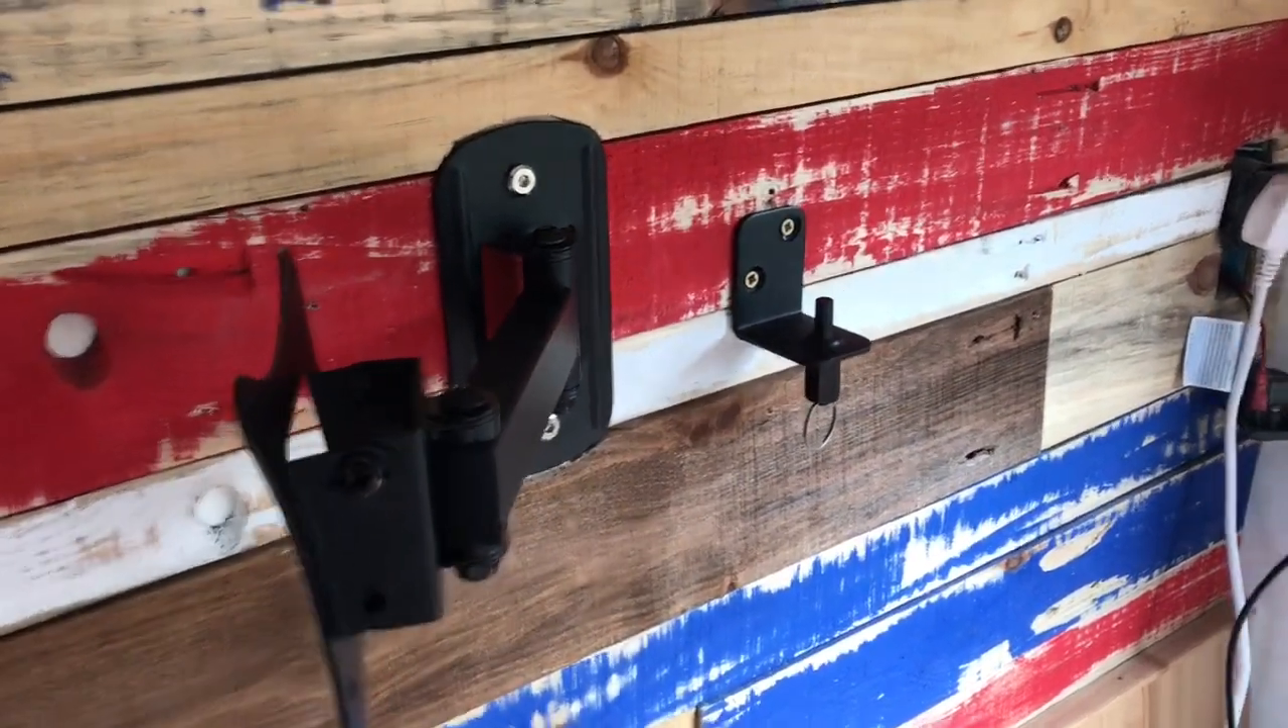So the brackets now on the wall.